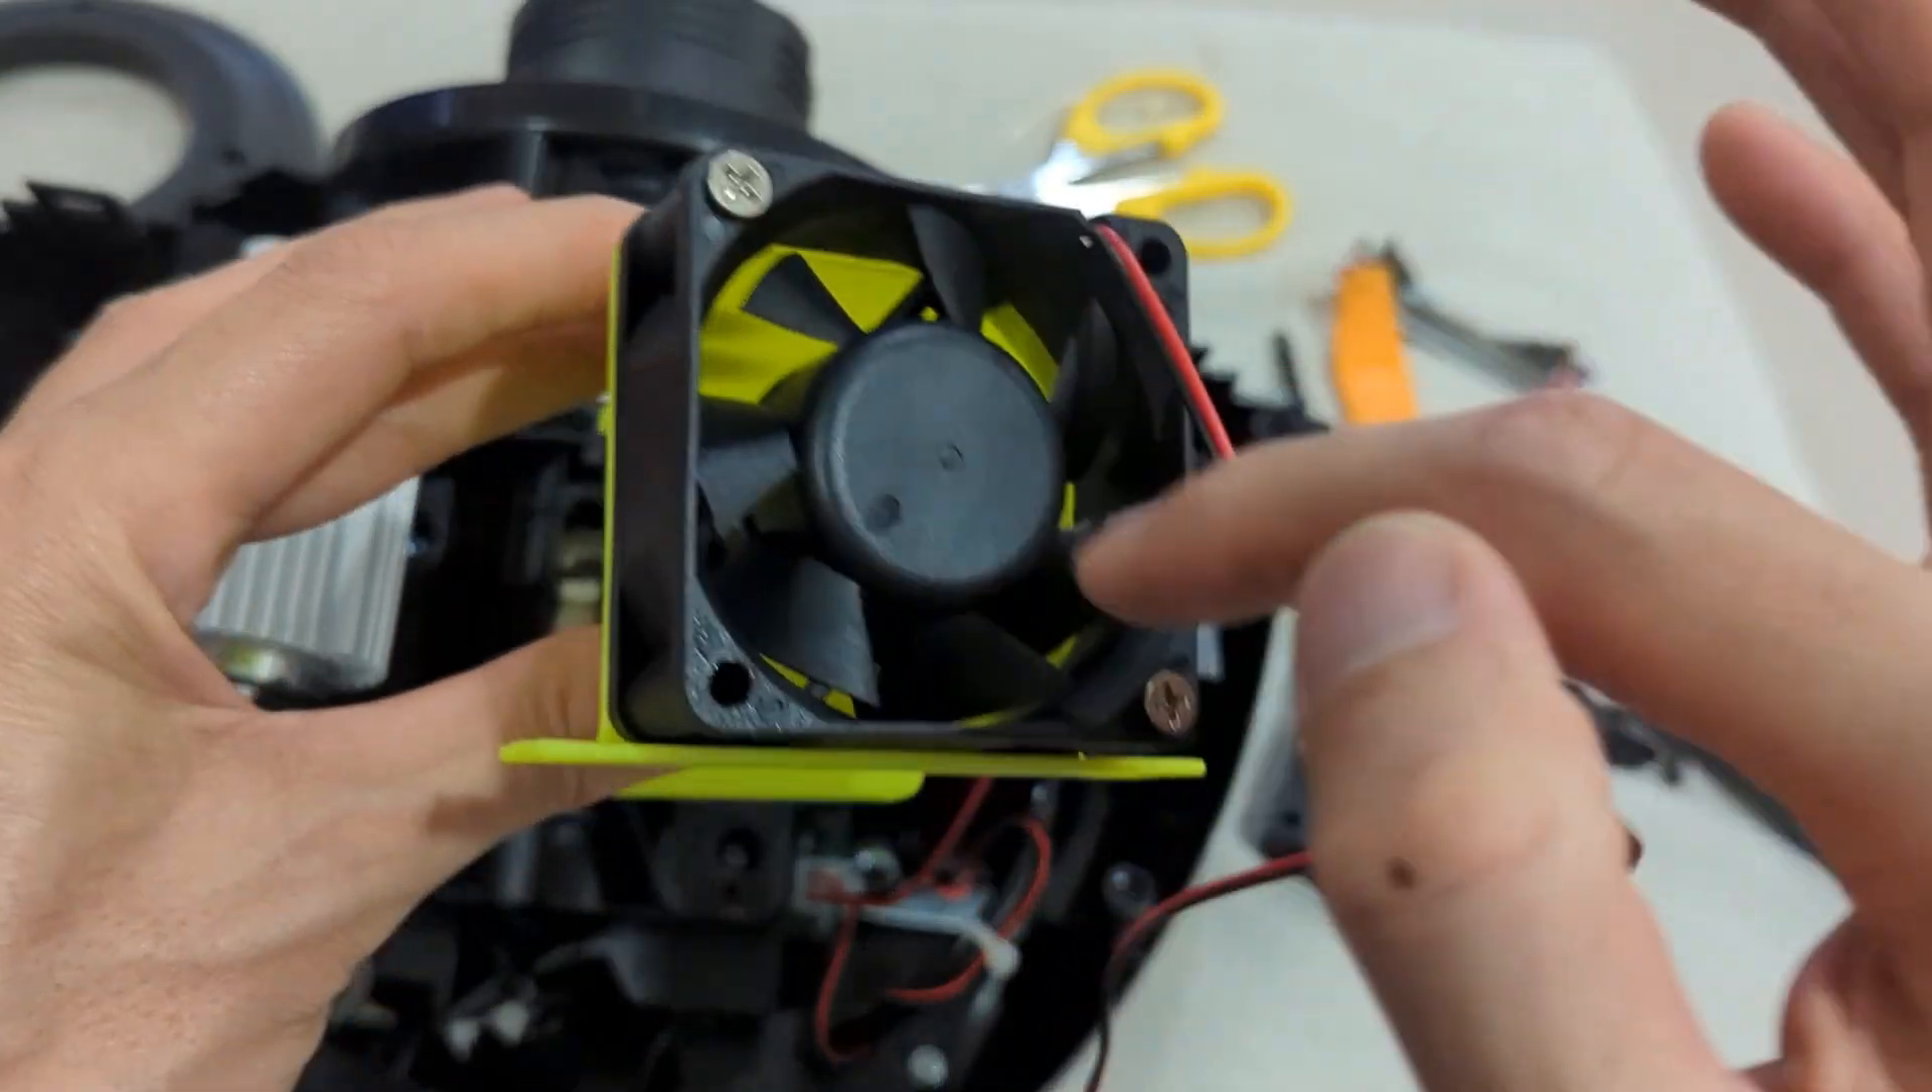So now I've got the fan mounted I only use two screw.